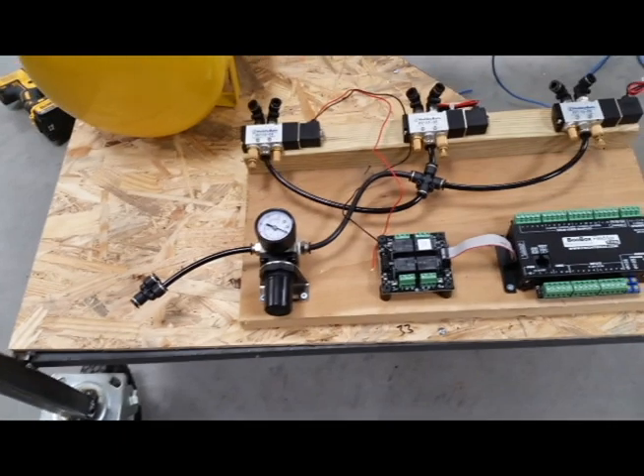And I've started to mount my valves and controller.